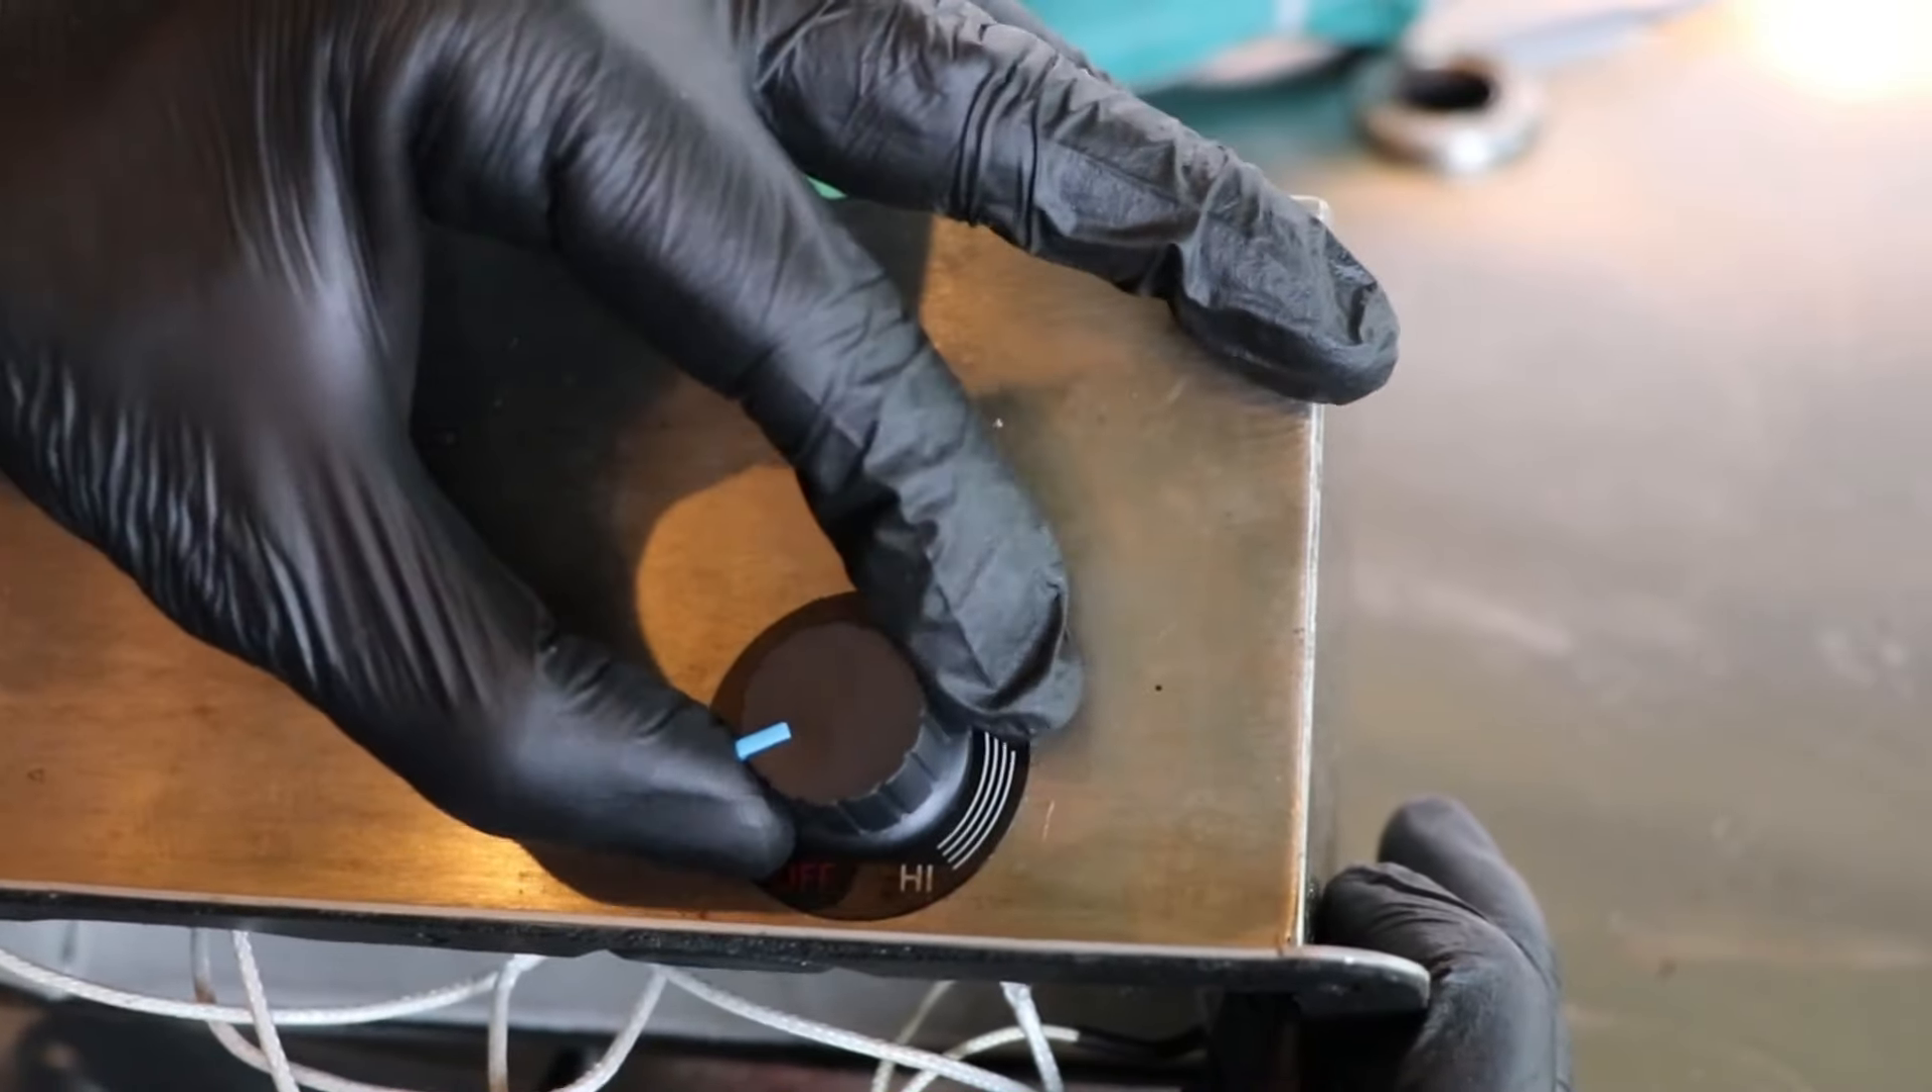So mine is all the way on high, and I'm going to just push that on in there just like that, and our knob is now on, so when we turn it off, you're going to hear it click.